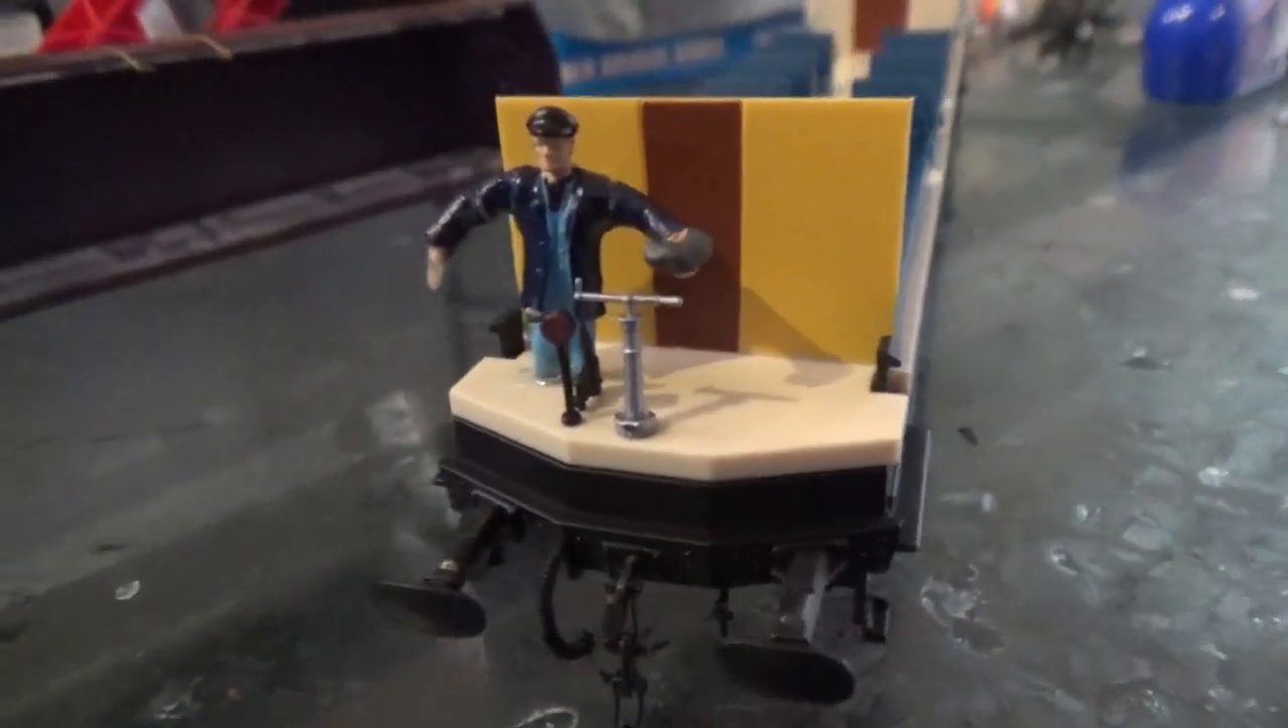Okay, so the driver's now in place.